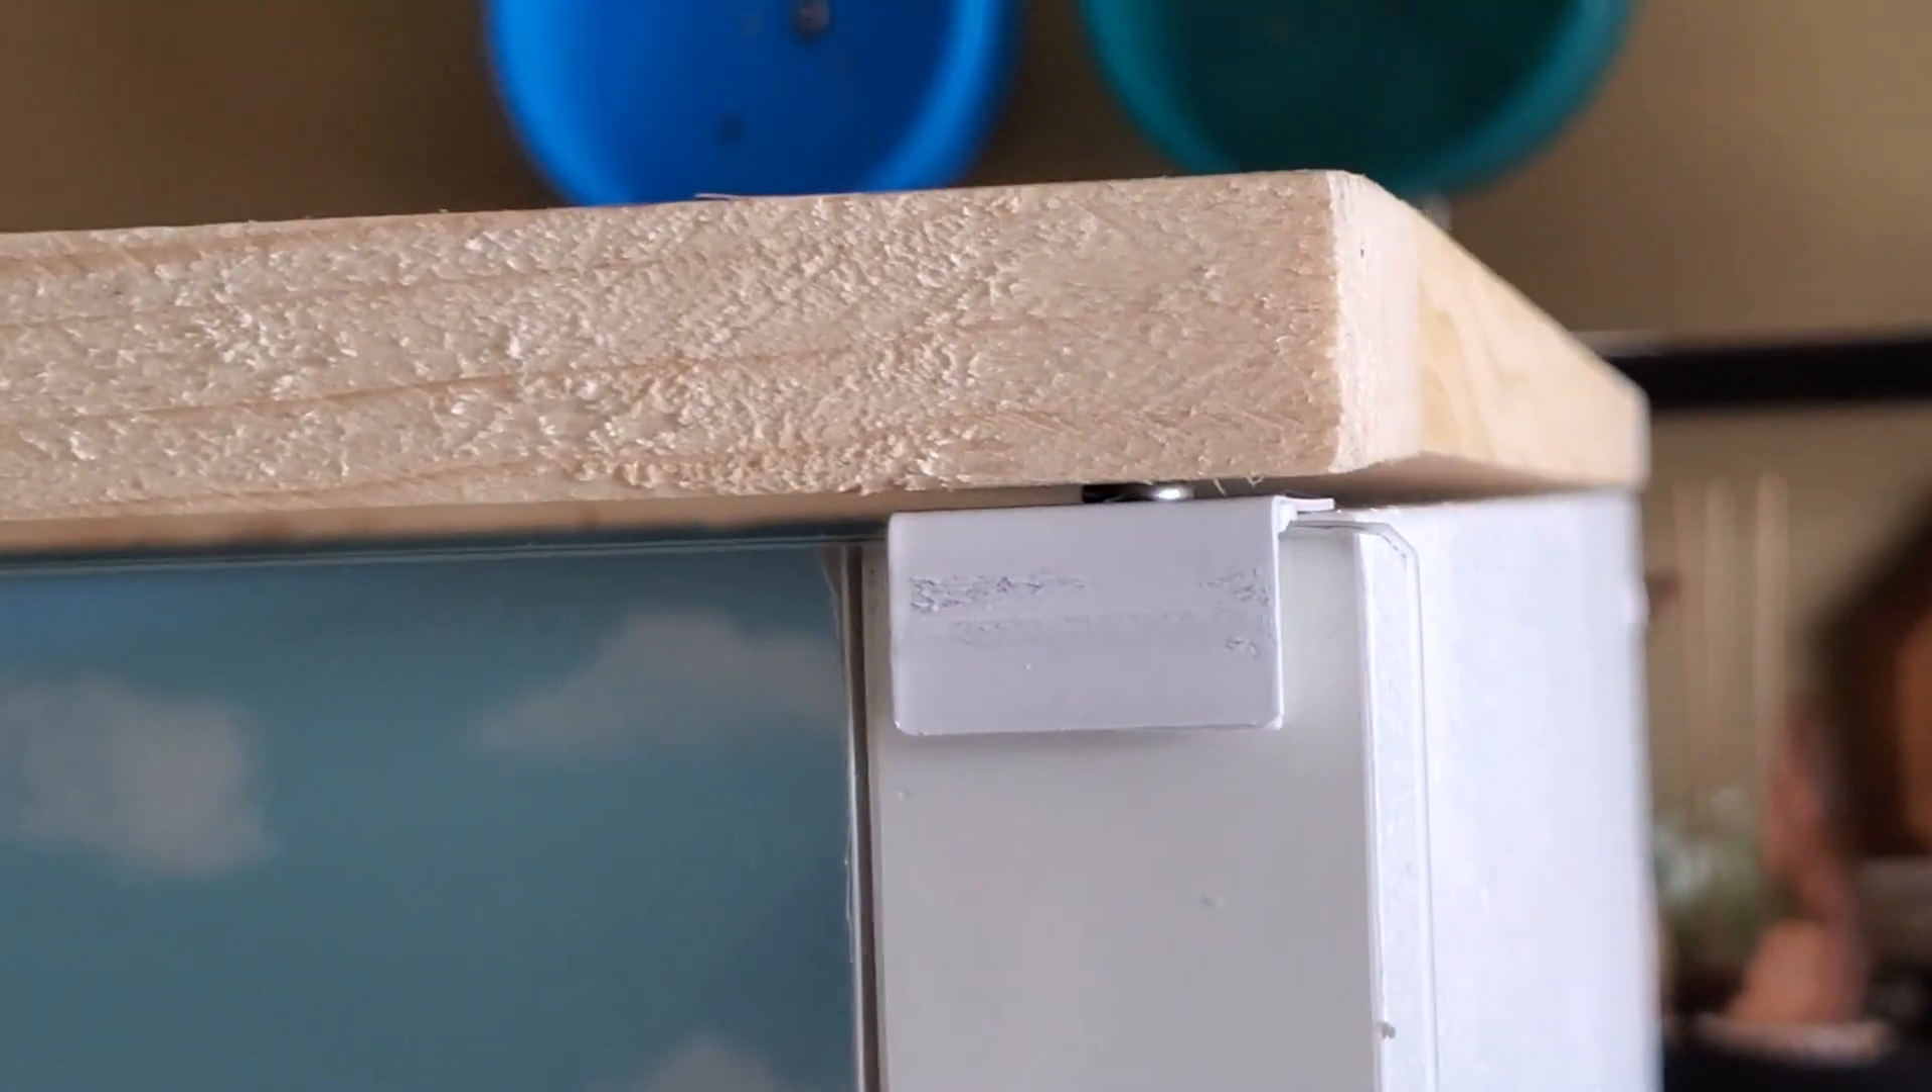I noticed that the screws for the brackets holding the glass was making too much of a gap so I marked it with a pencil so I could cut out a pocket for it.